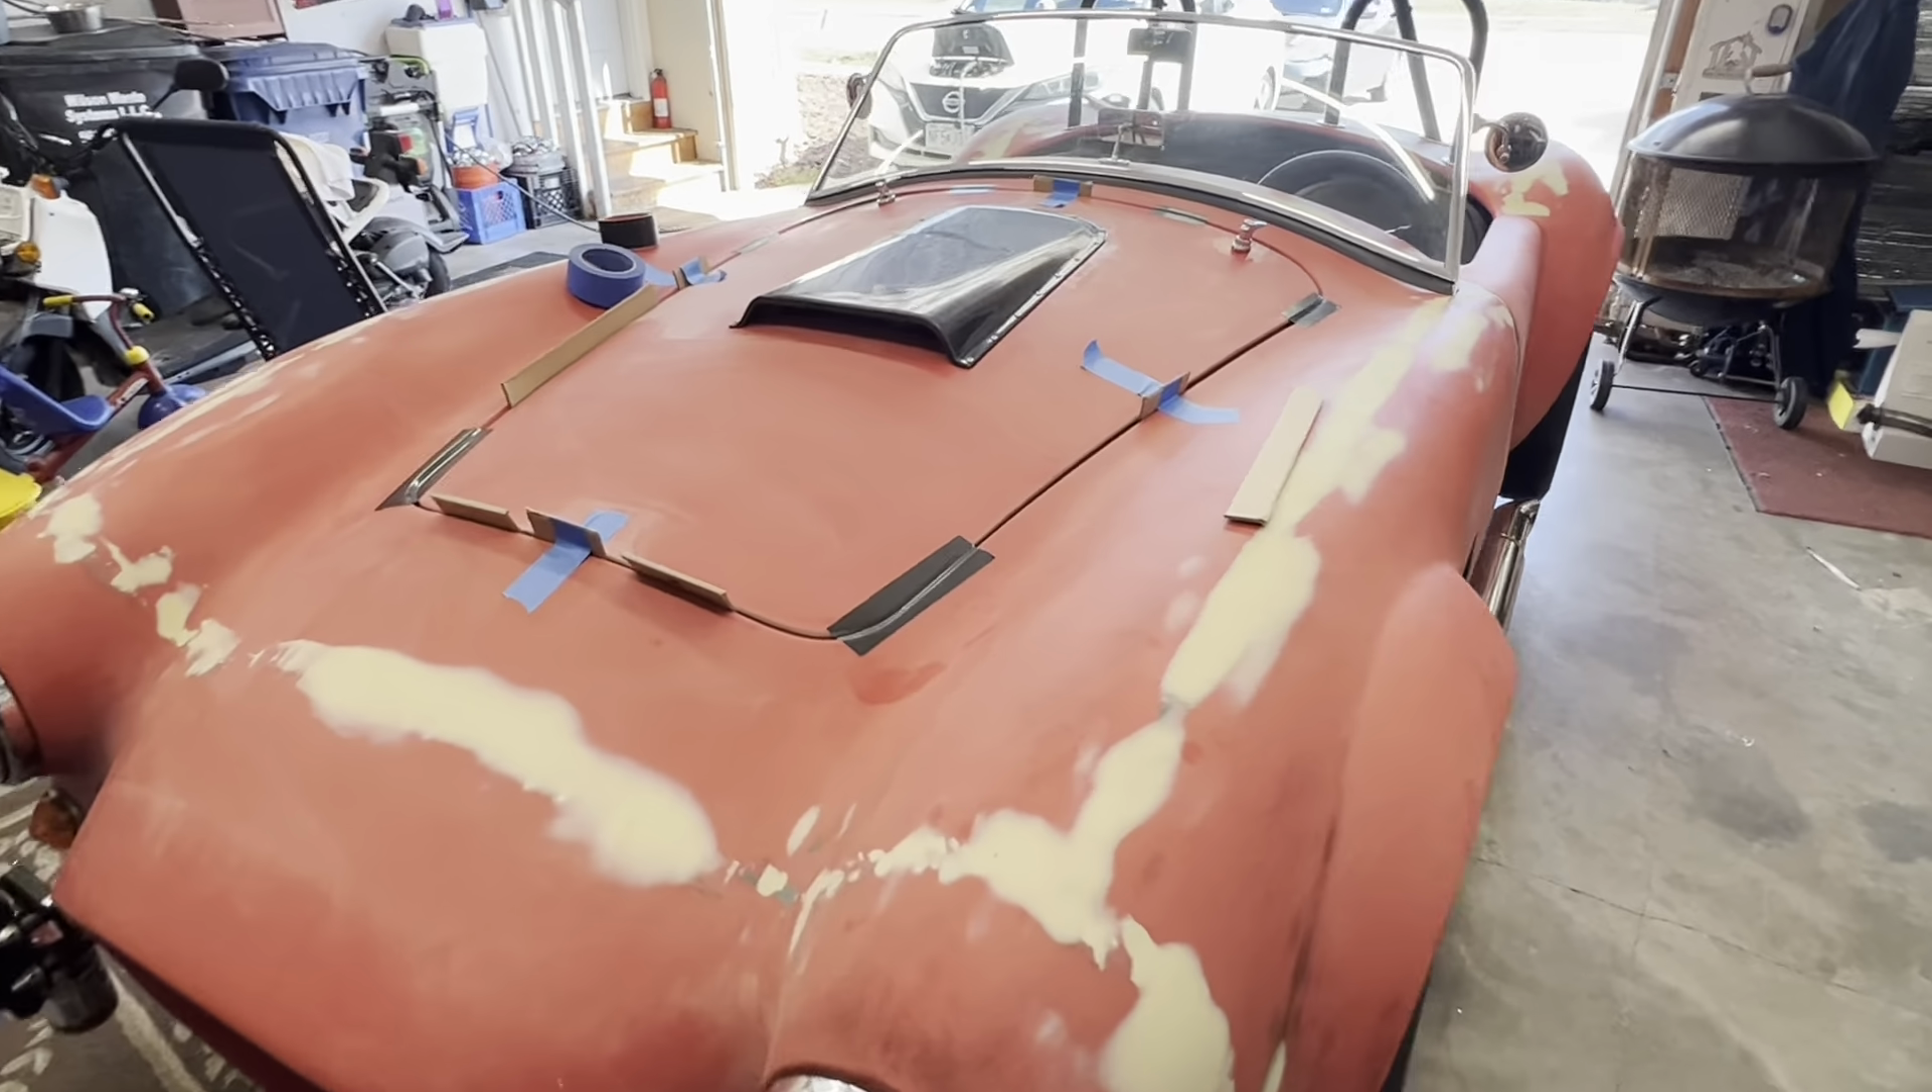All right I got the hood taped down I got gorilla tape holding it in place.